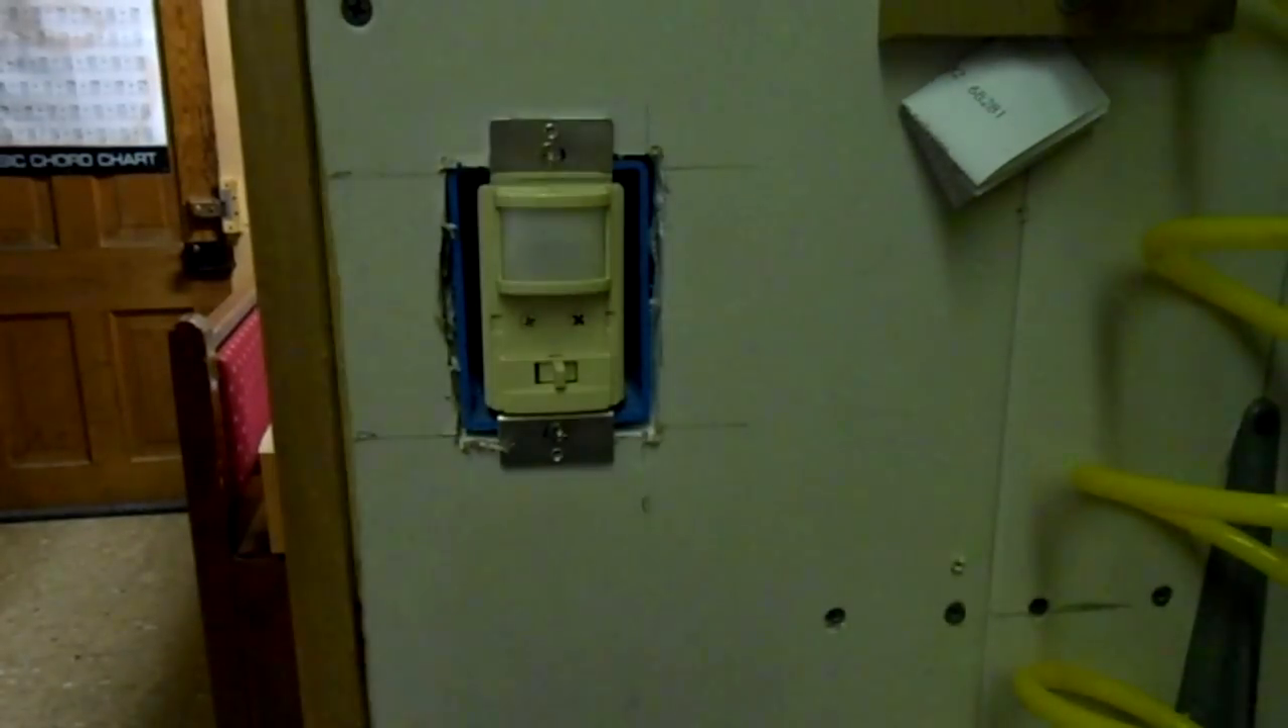I left the cover off here because I thought I might have to make a few more adjustments.